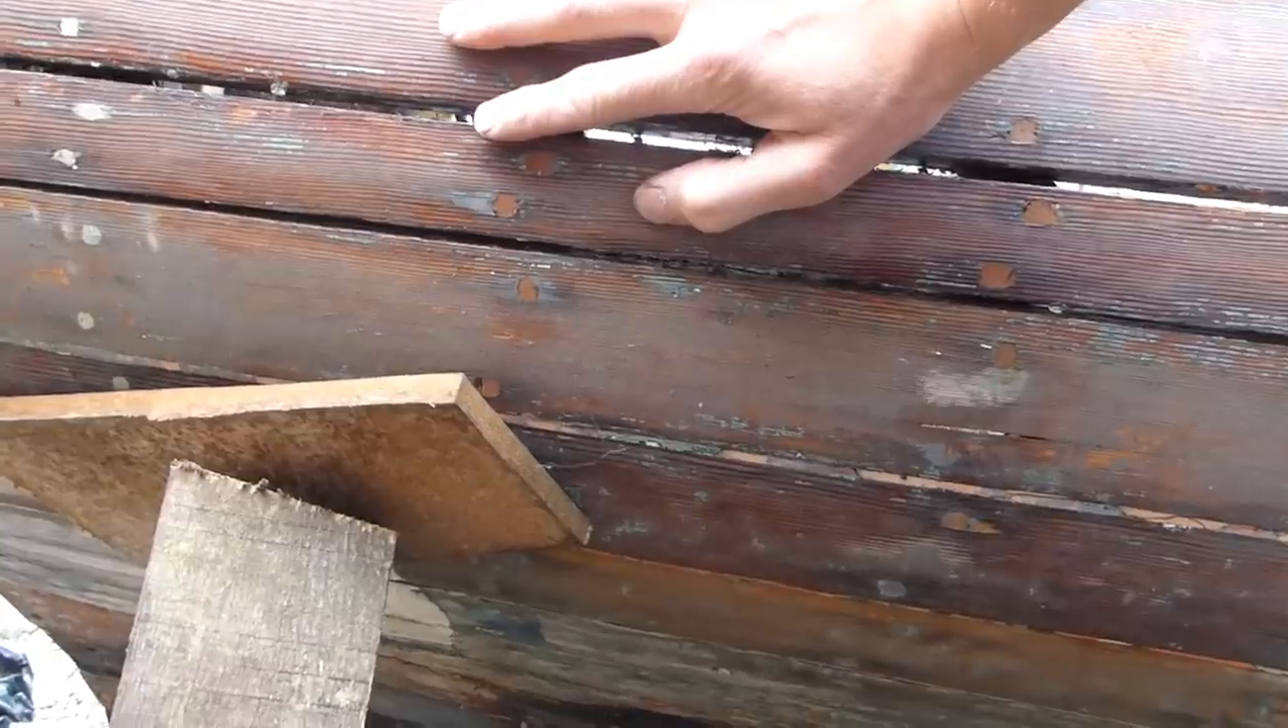And as we get towards the after side of the plank here, the gap opening up here is quite large.